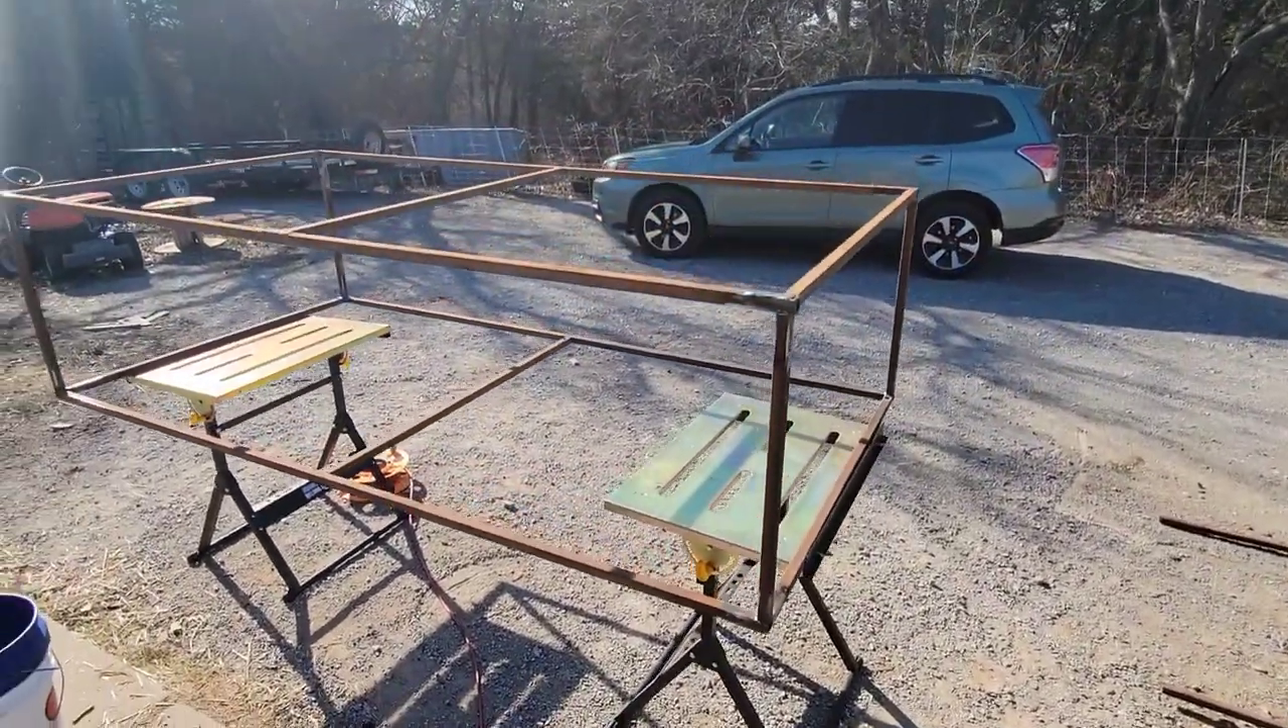Here's the complete frame on its side.